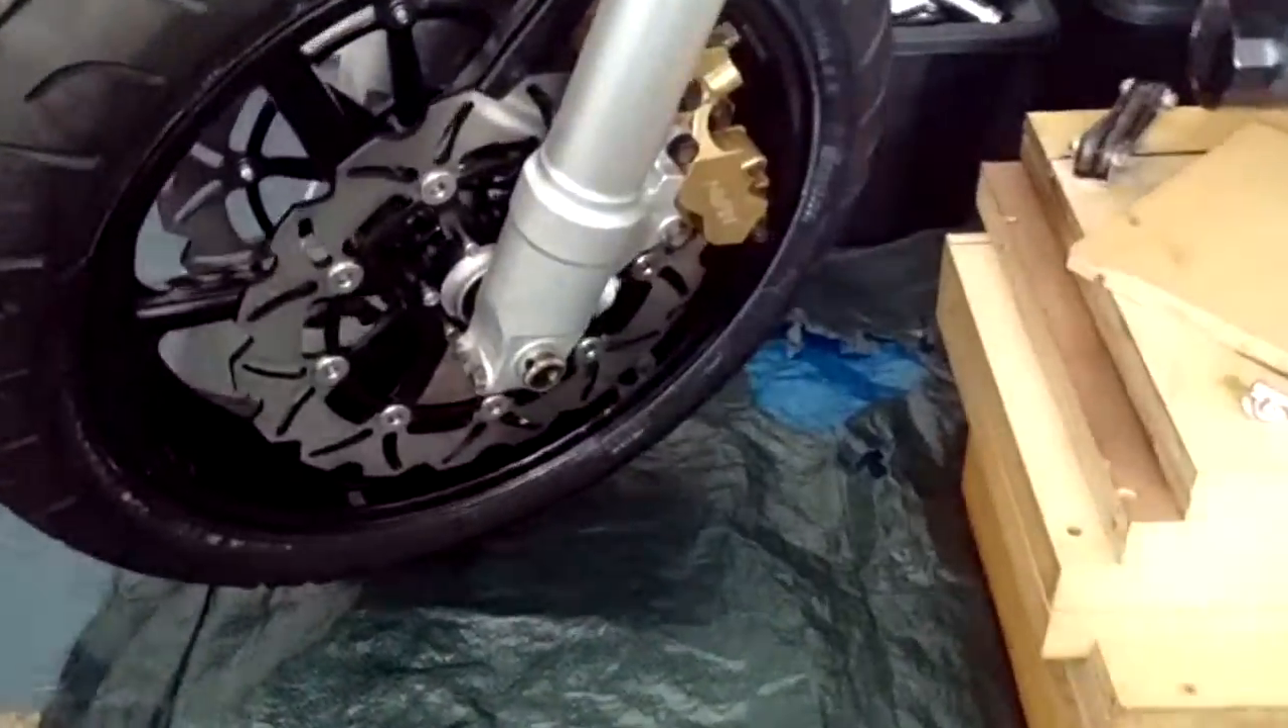That's the front wheel in.